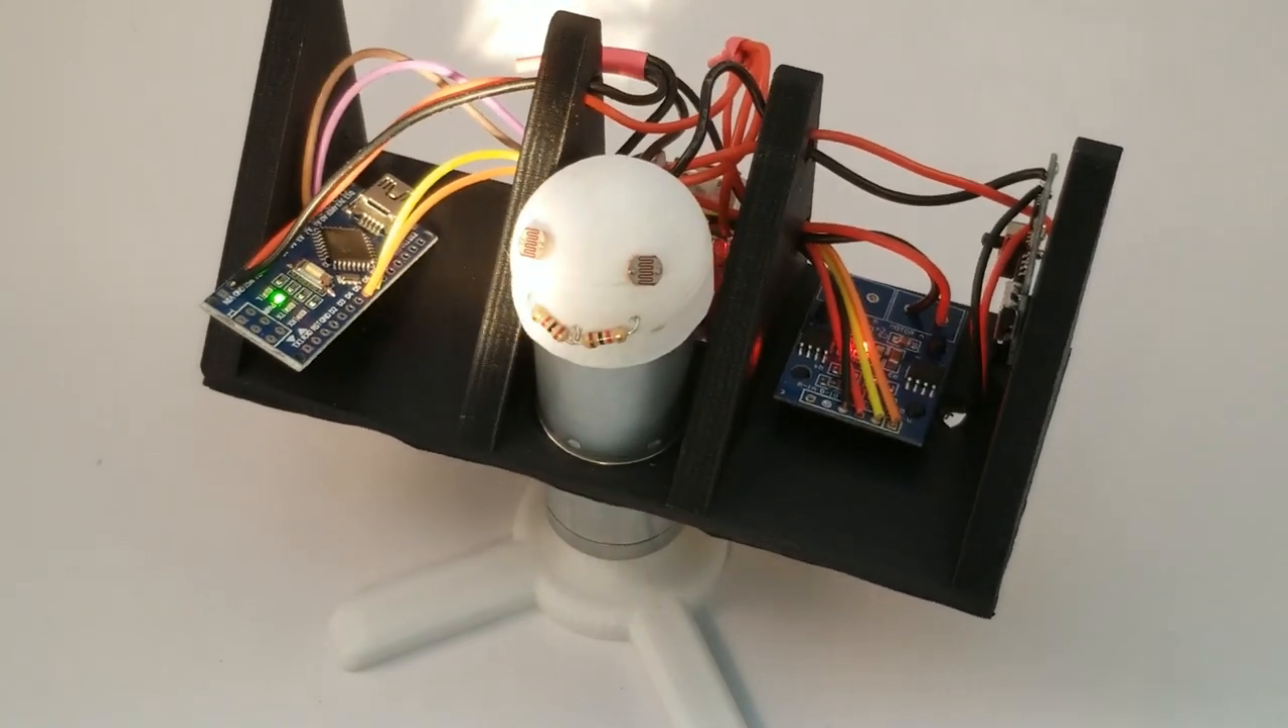I also installed the base onto the bottom of the motor.